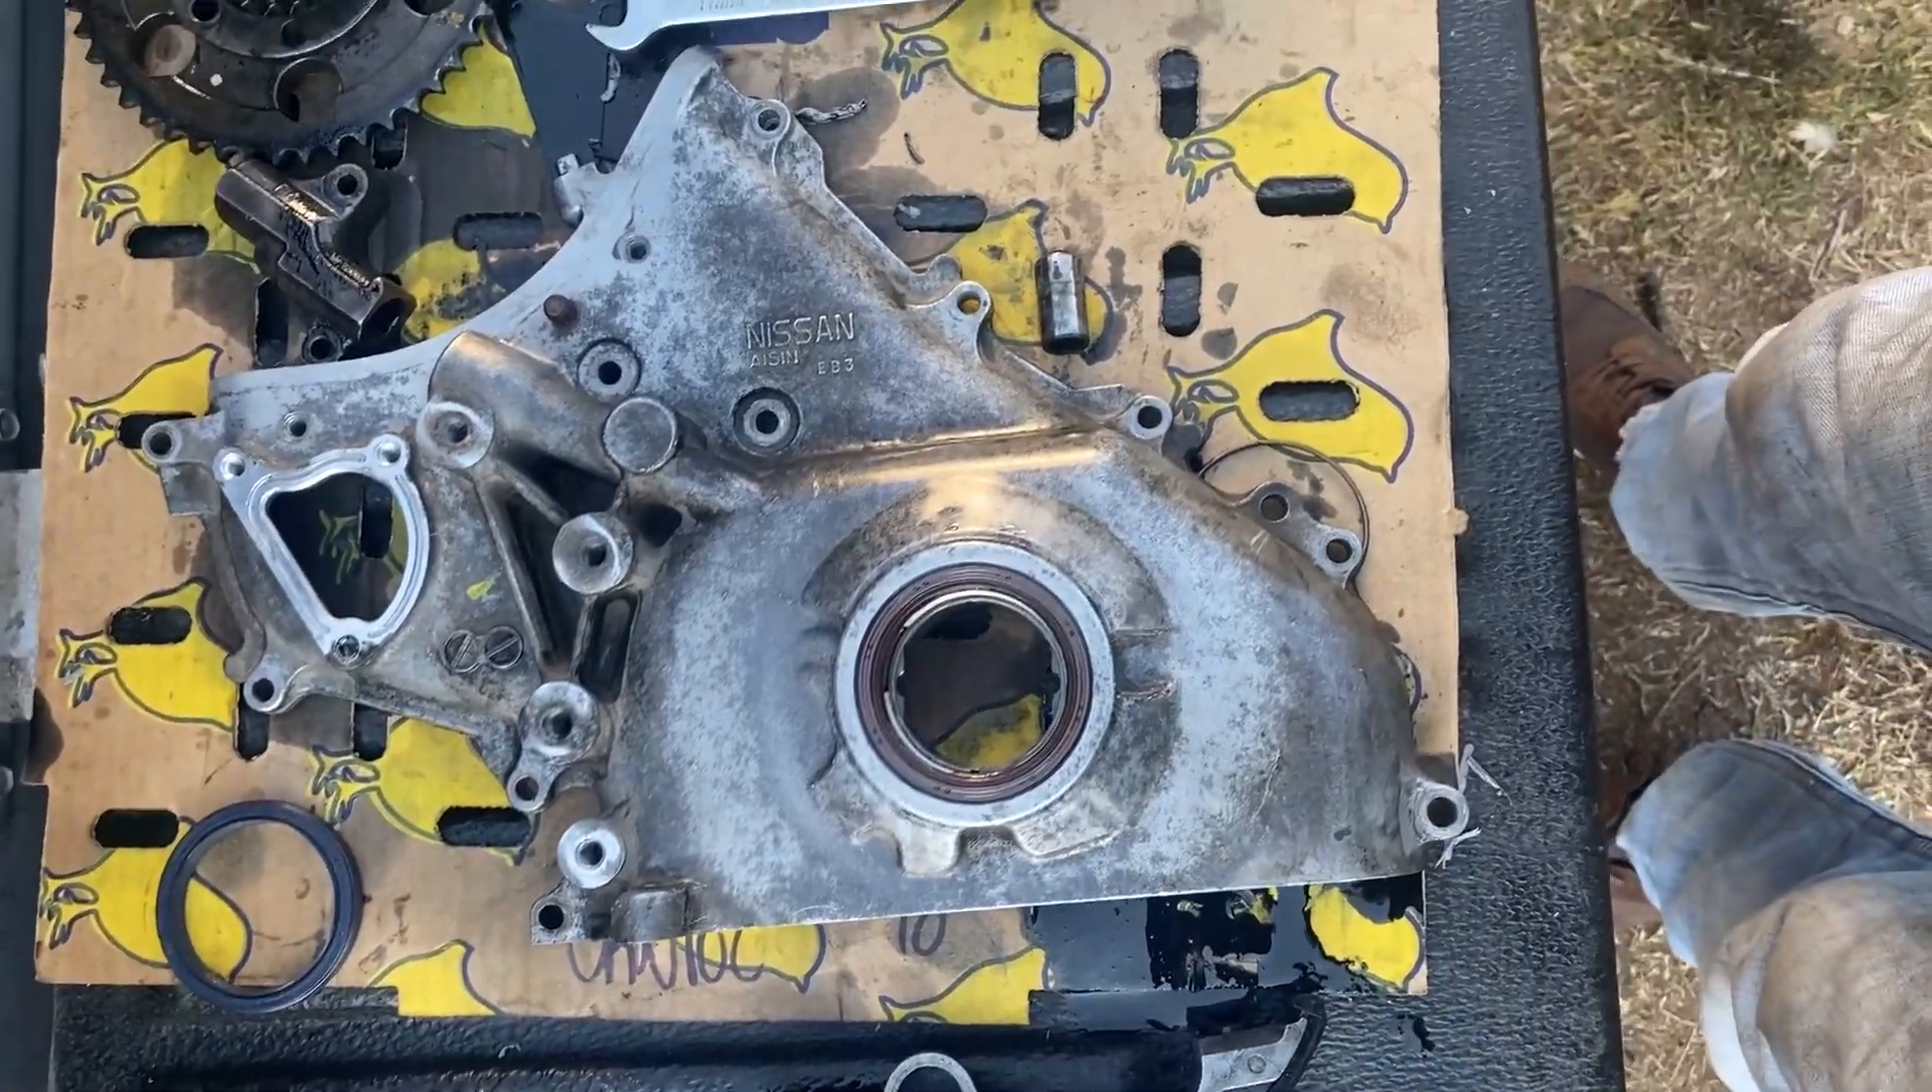So you can see our new seal it's on.